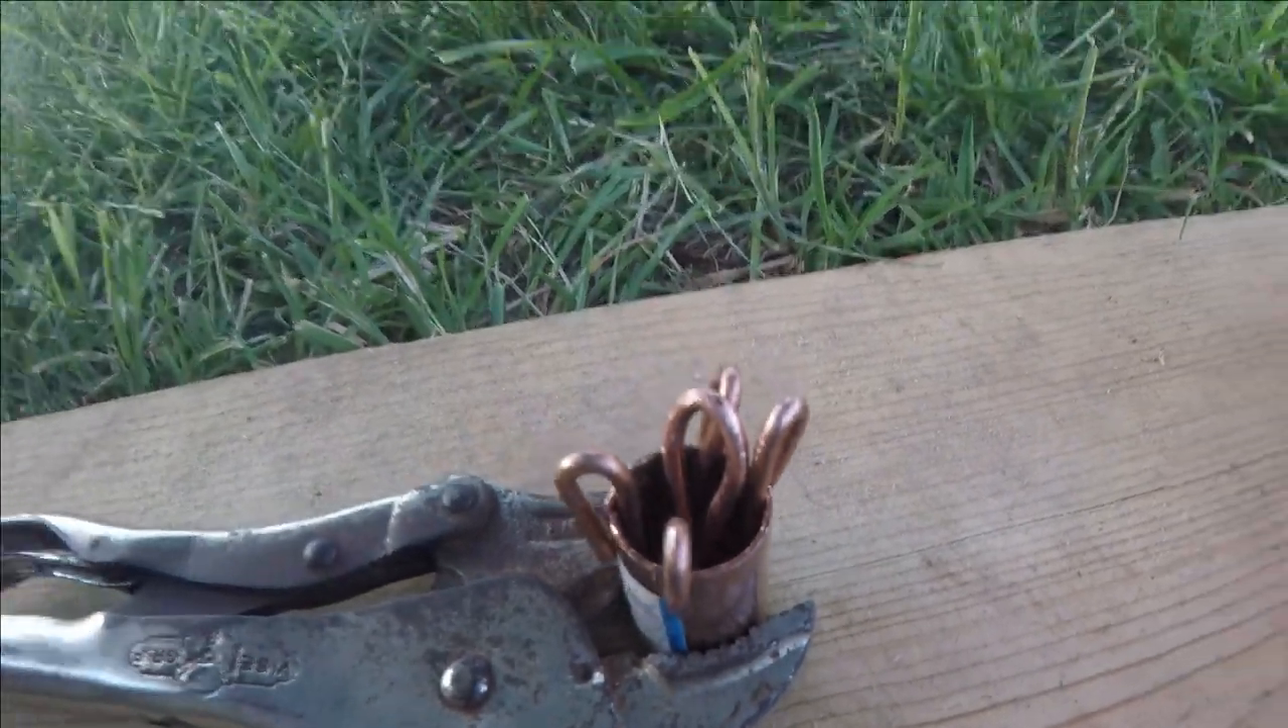Got the vise grips holding the copper pipe together. Got the copper wire in there. And the loop that you can see in there as well.